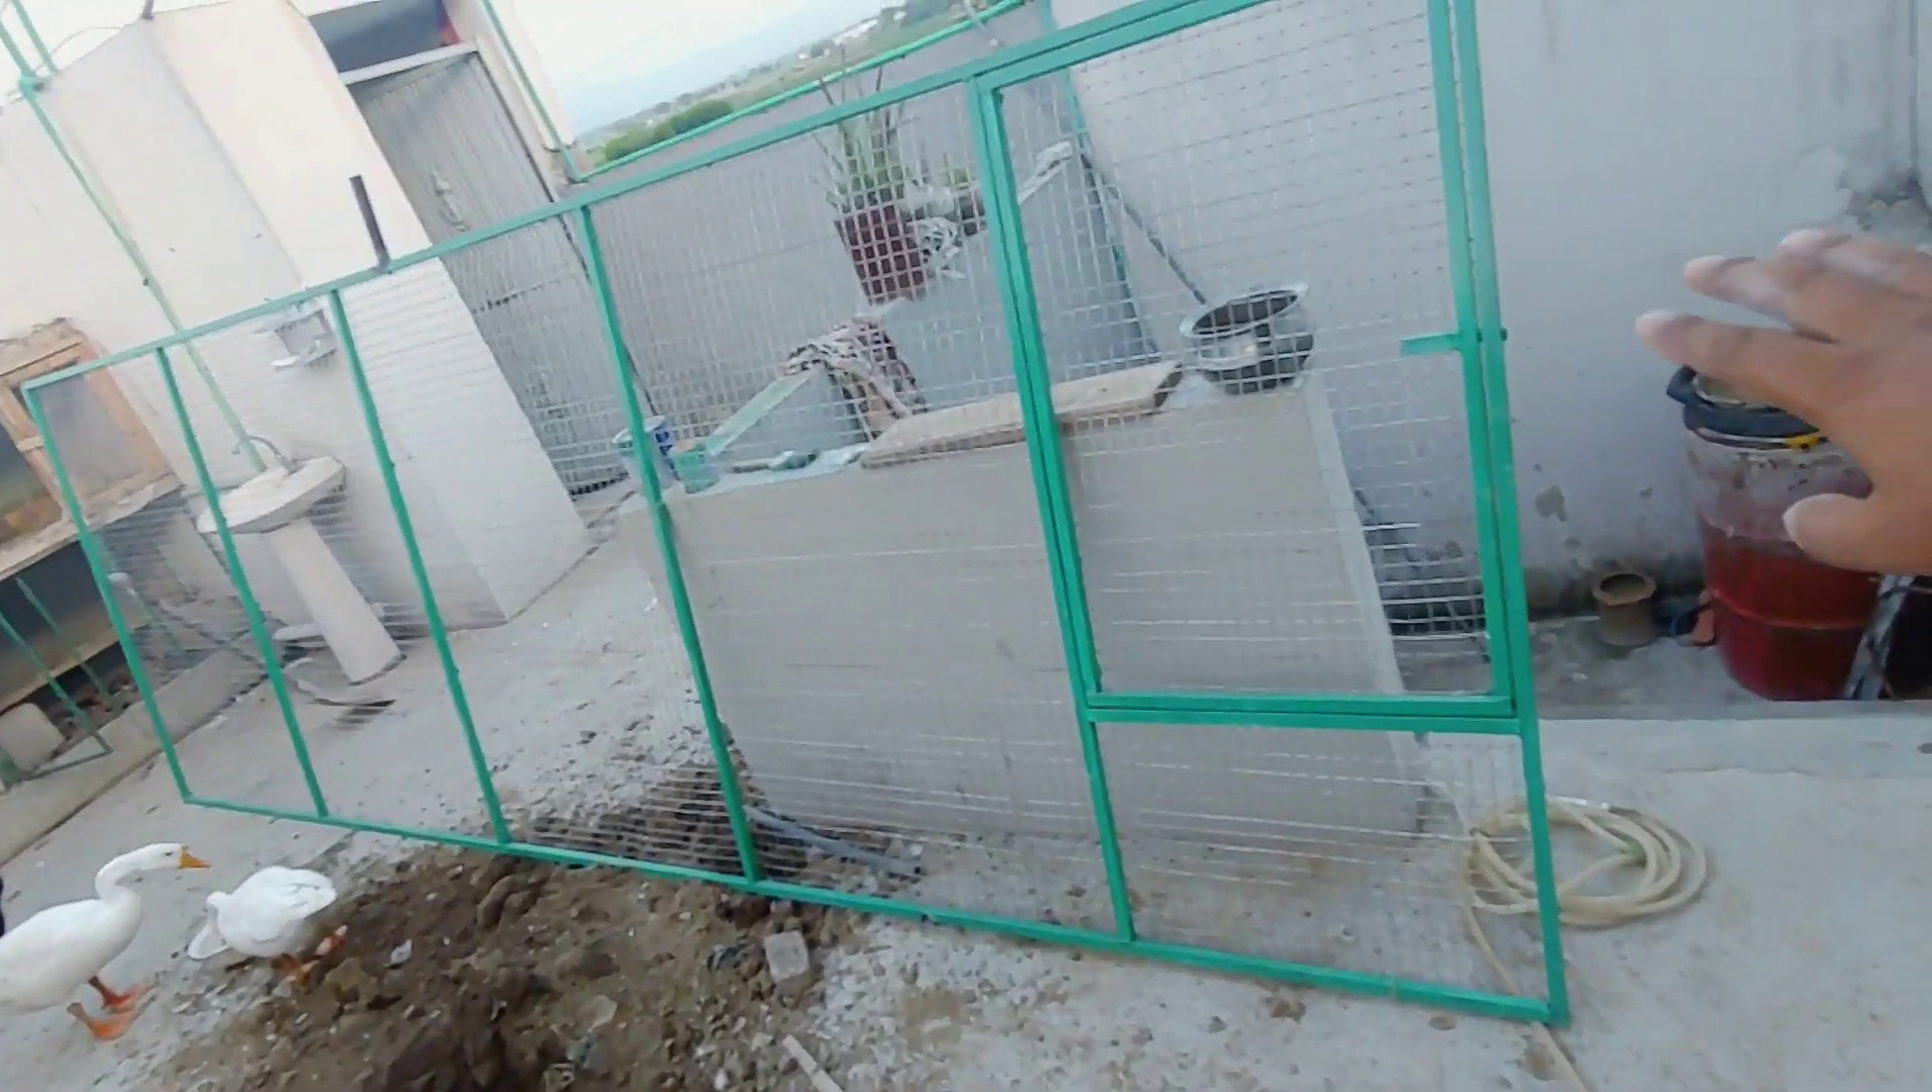دوستو ہمارا ایک فریم تیار ہو گیا اس کو جالی لگ گئی ہے۔